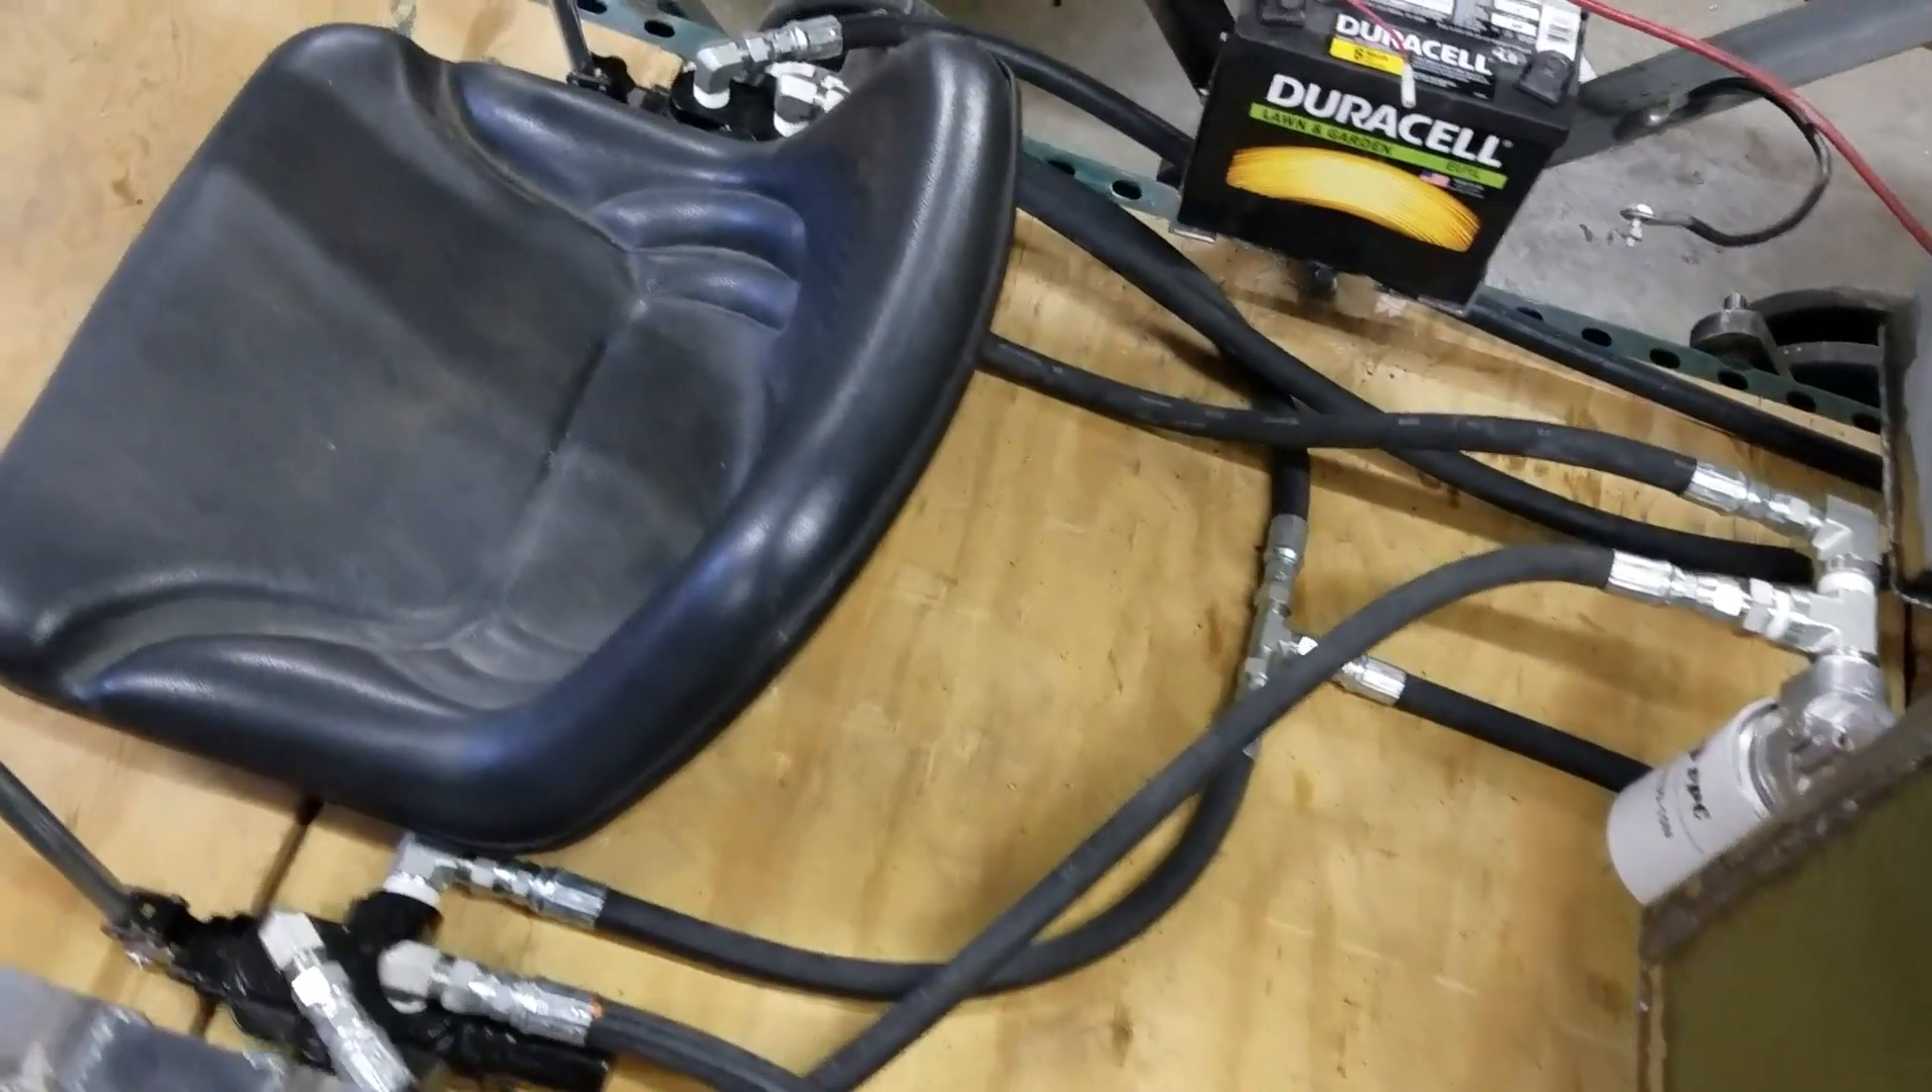You can see right here all the hoses in there Nicely hooked up.